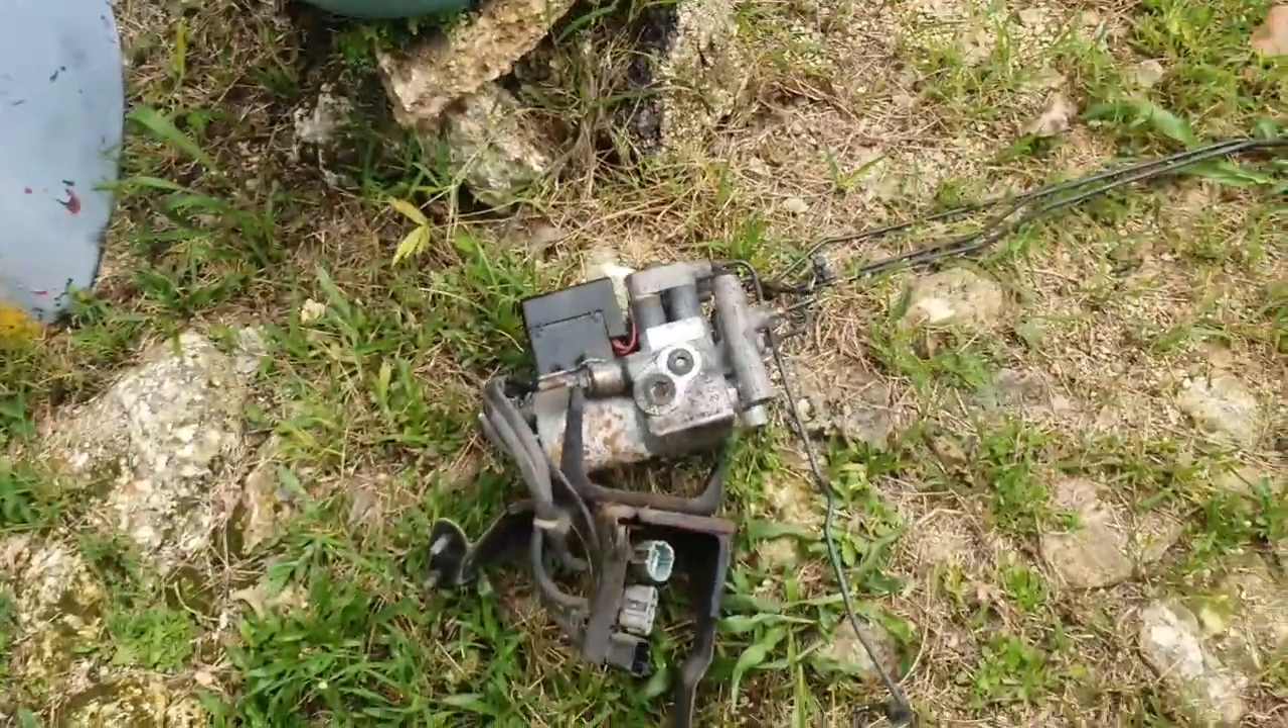And there it is. The ABS module is out.